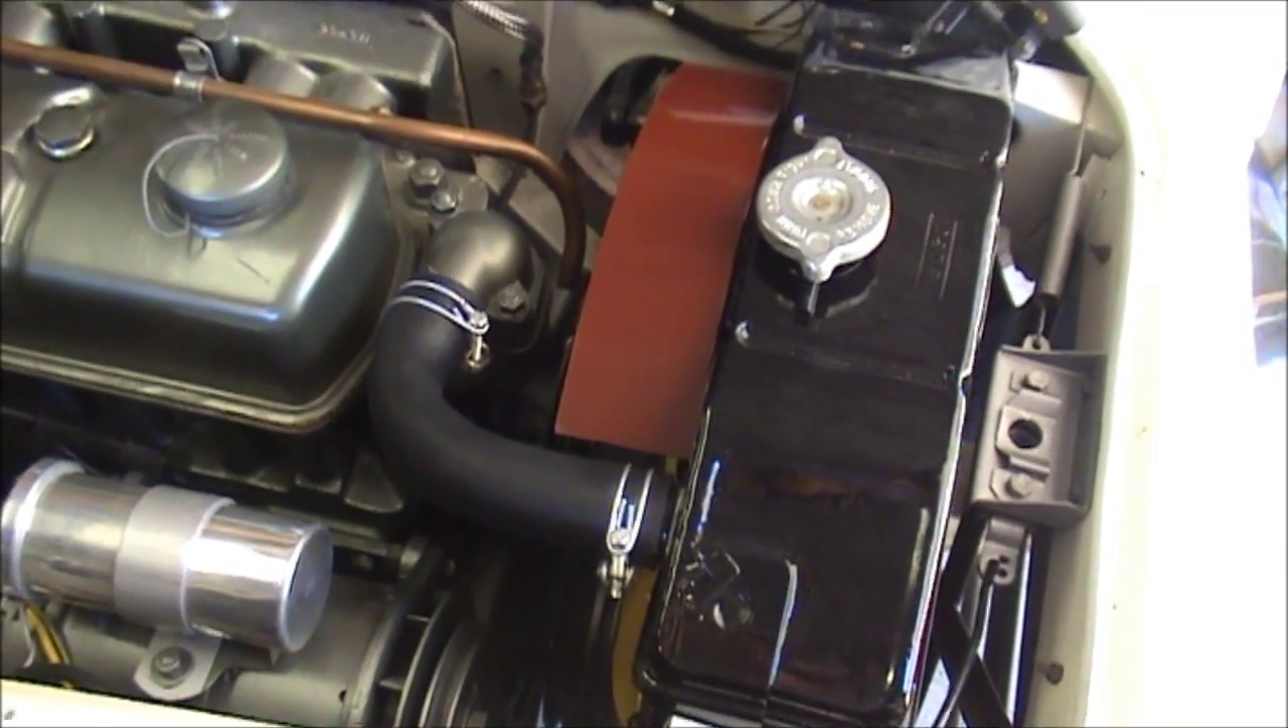I fitted the radiator in and the top hose there. I've got the other hose for the other side but I haven't put it on yet.